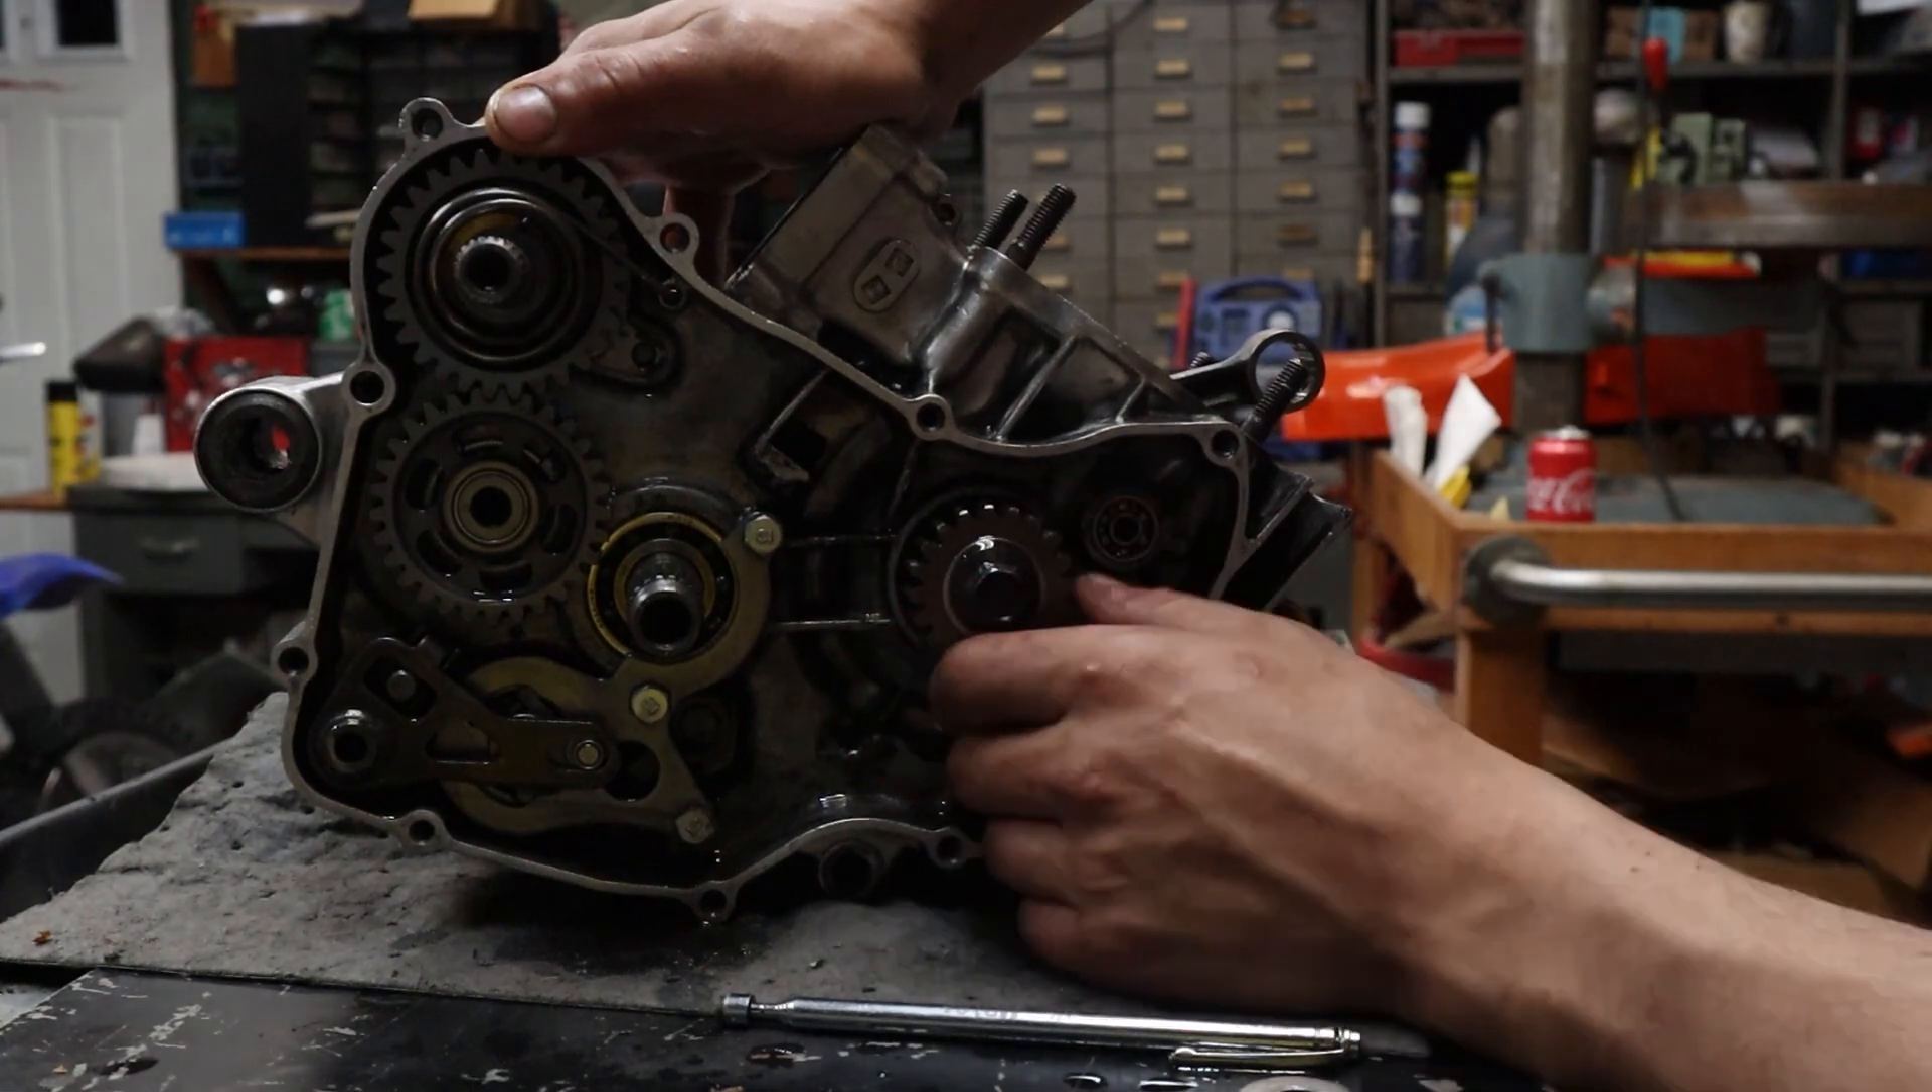We have three more gears to remove here.